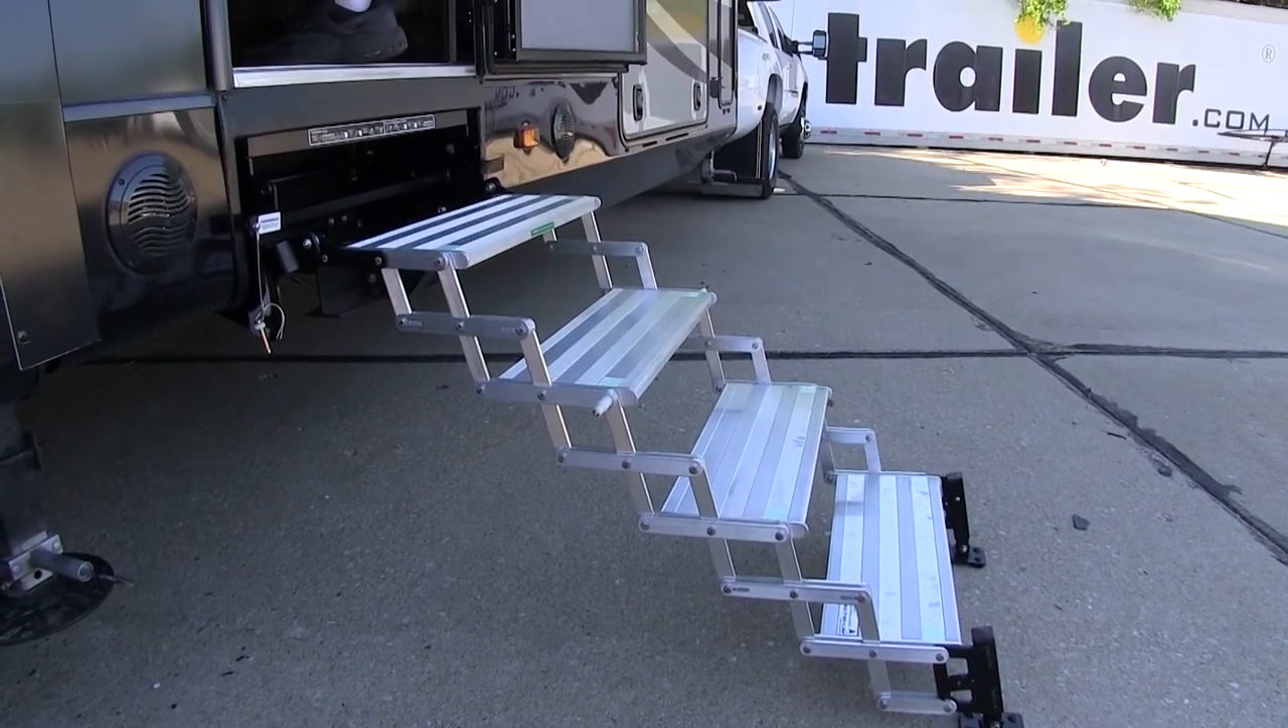And there you have it, just like that, we now have our steps.